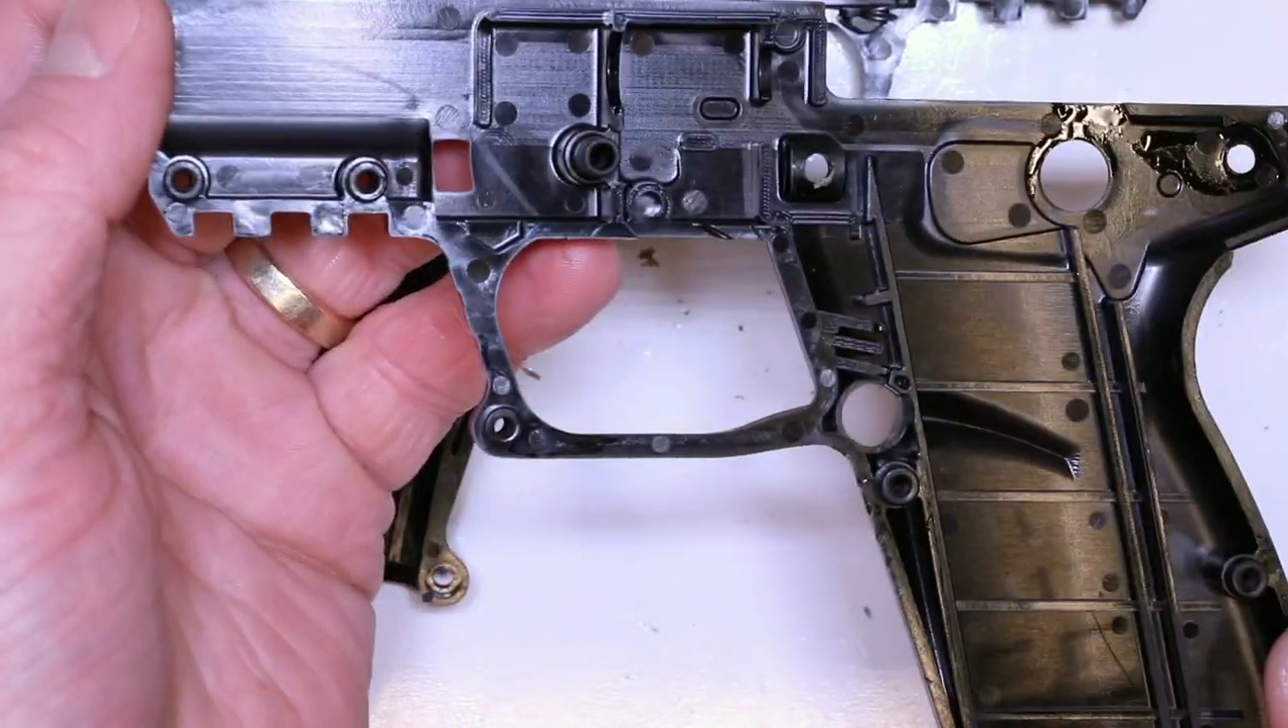Now everything's off the right side of the pistol grip frame.